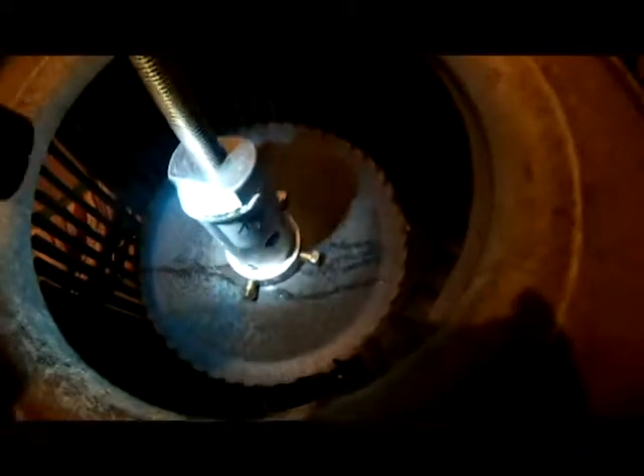All right I got the wheel puller on.